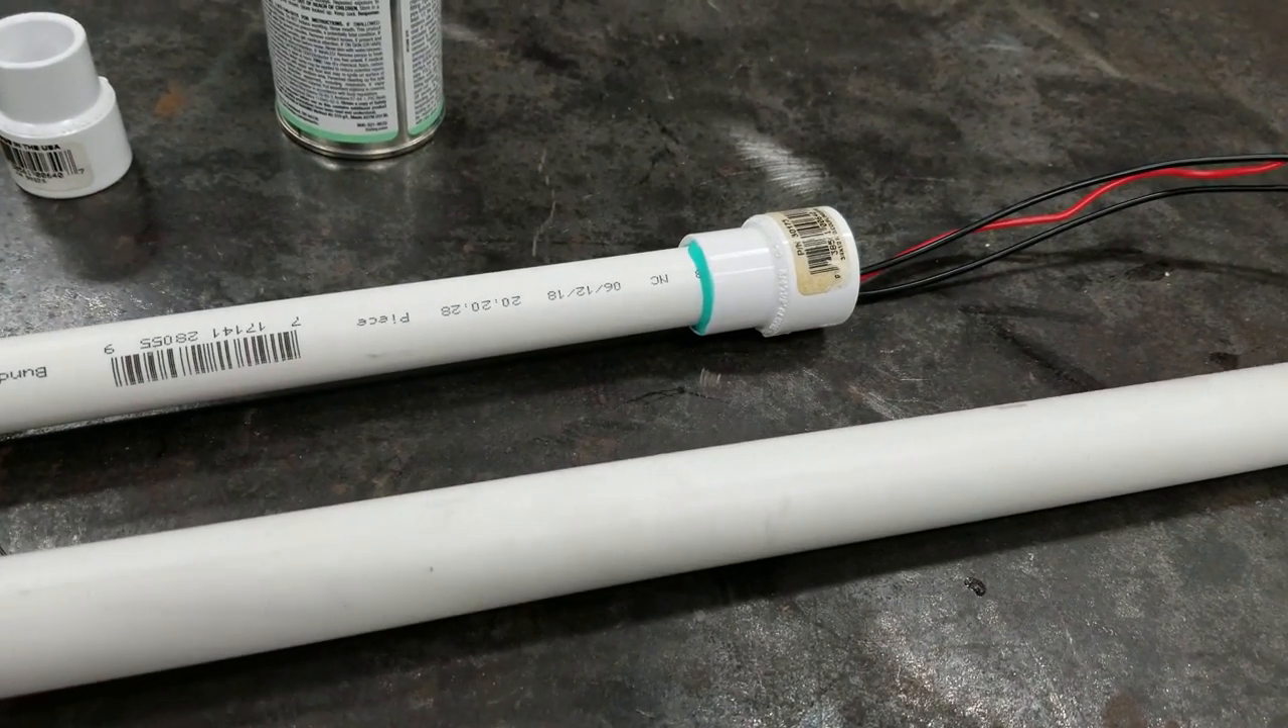Okay, I got my first half inch to three quarter fitting on.